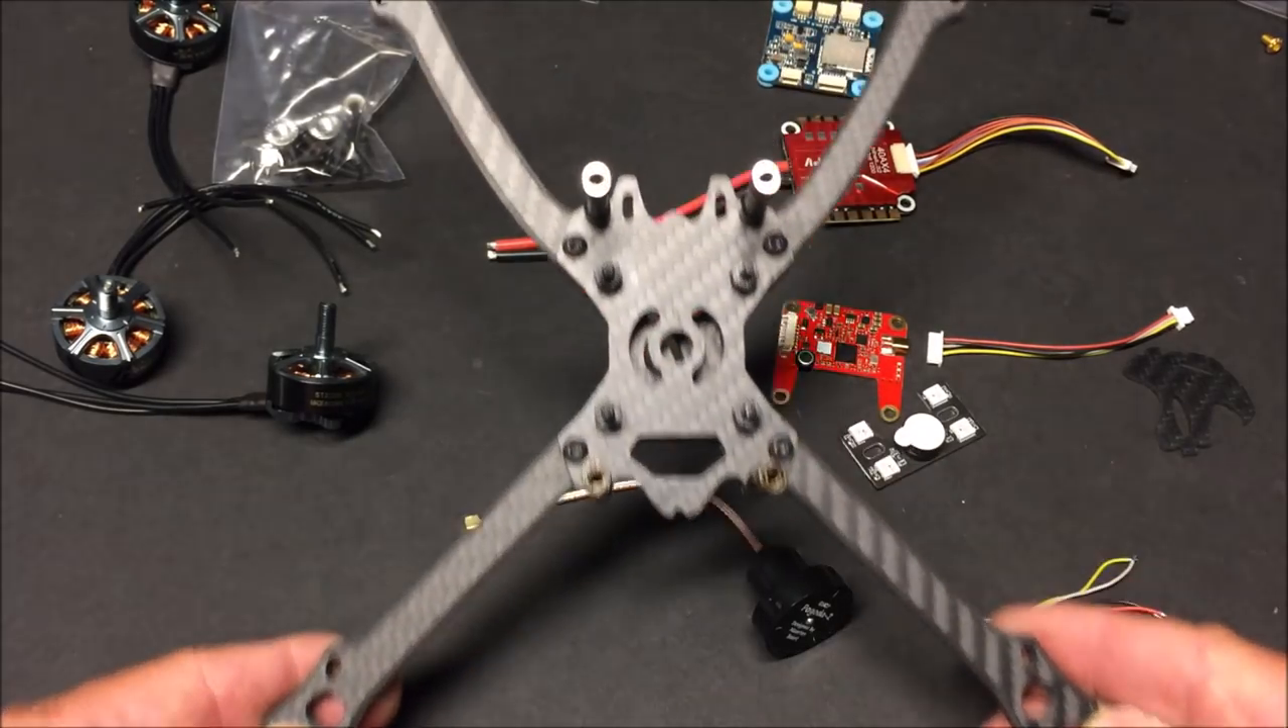Here's the frame all put together now.